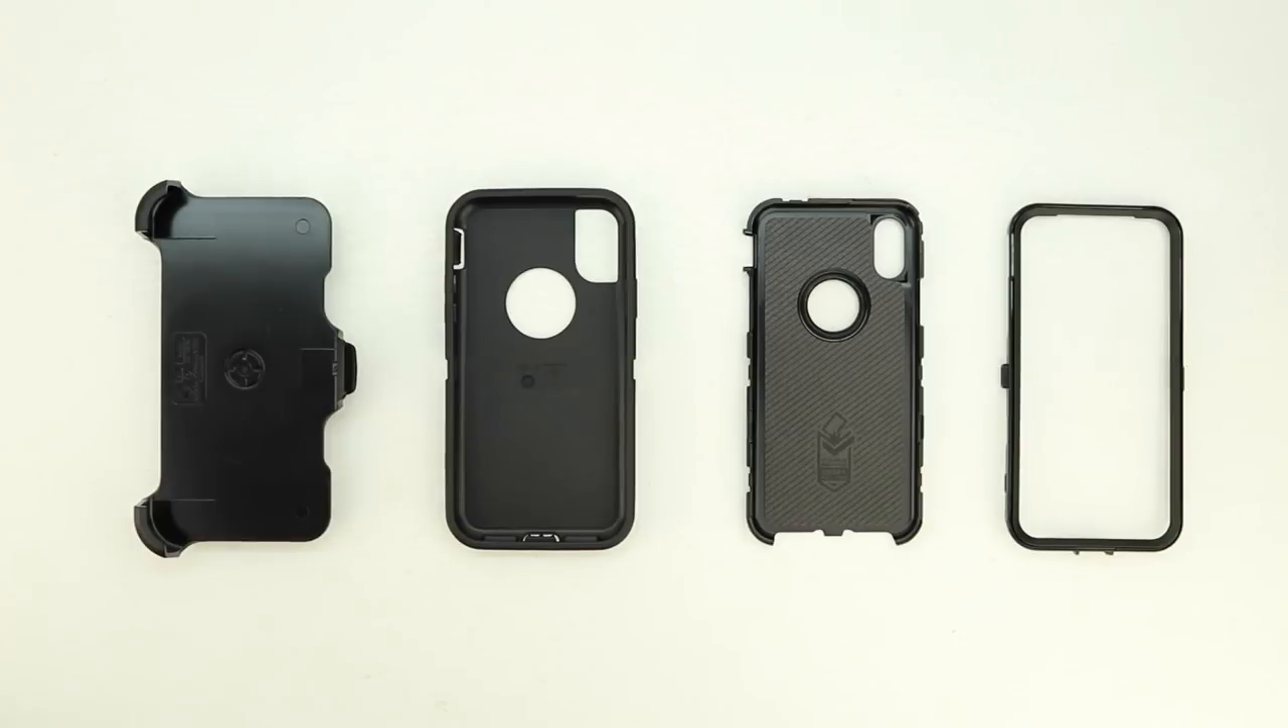Now once fully torn apart, this is how your case should look.